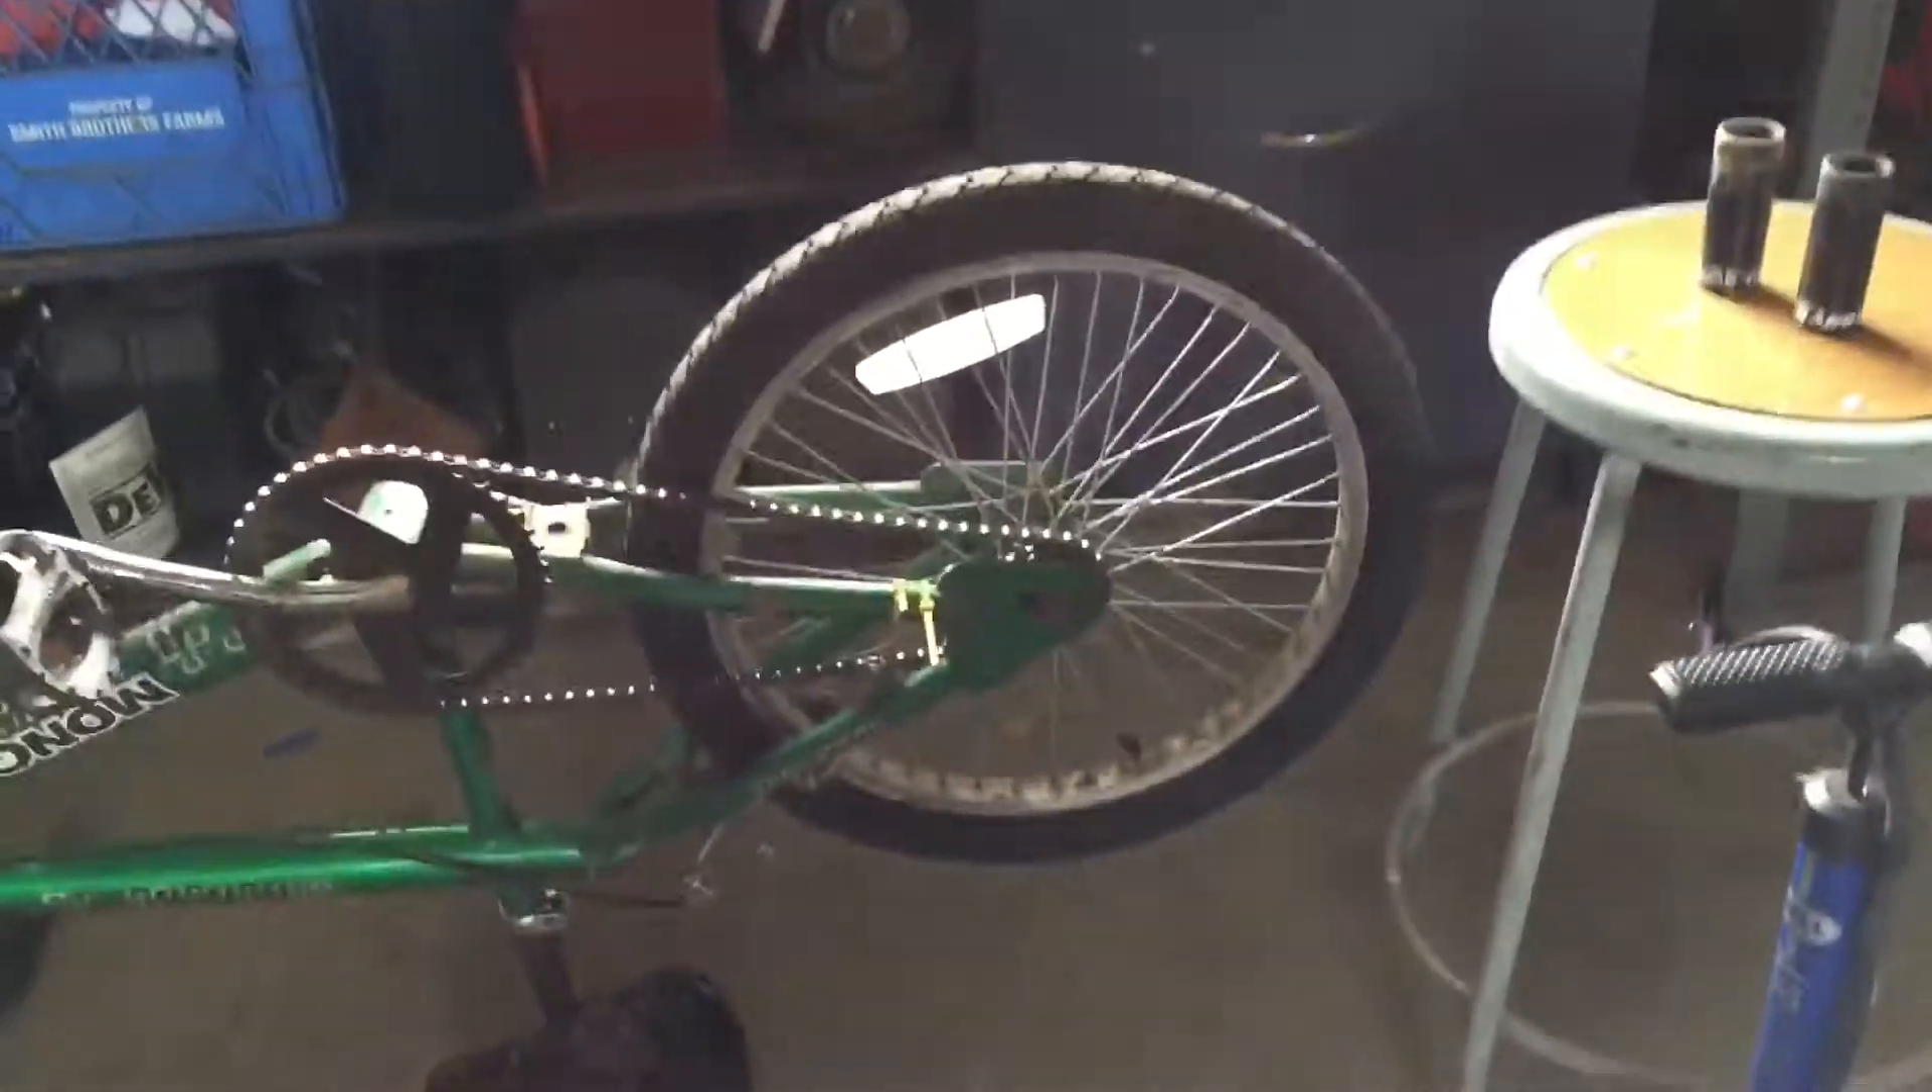But, here is the bike, so, as you can see, I already put the back tire on, and that is because I just wanted to give you a view of, you know, what the tire looks like when it's on.